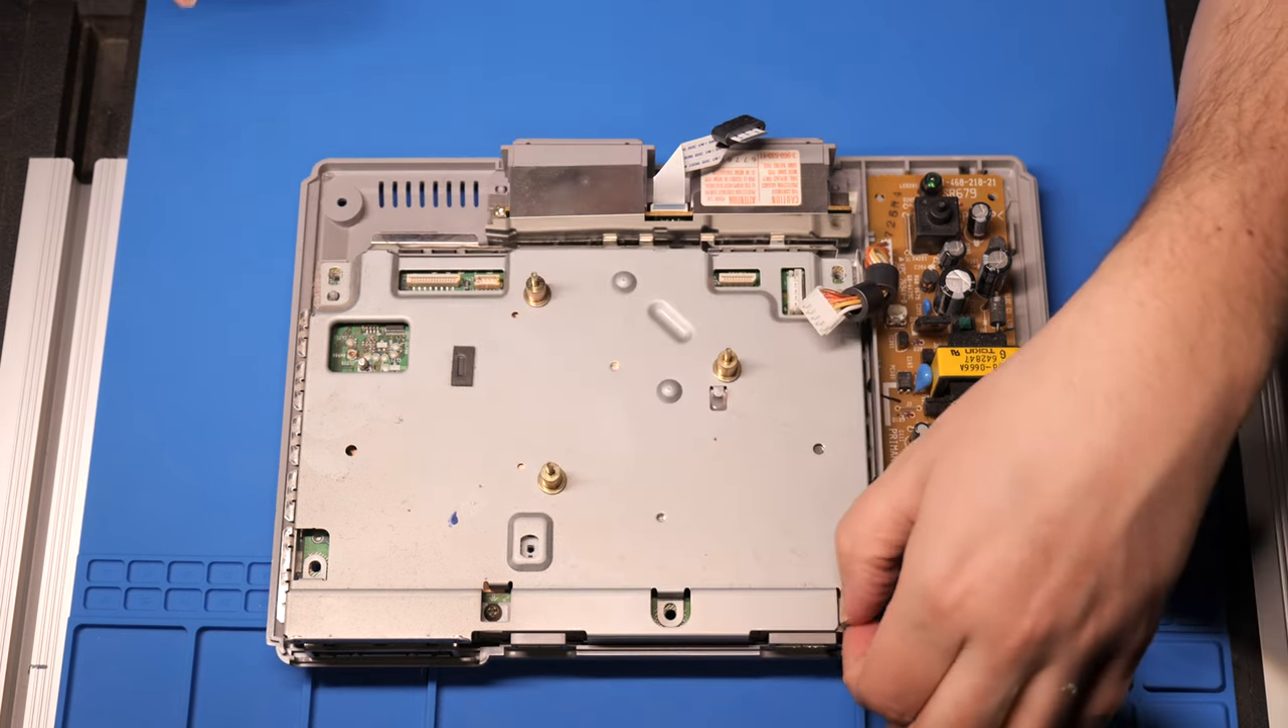I removed all the screws on the bottom of the system and removed the top cover.